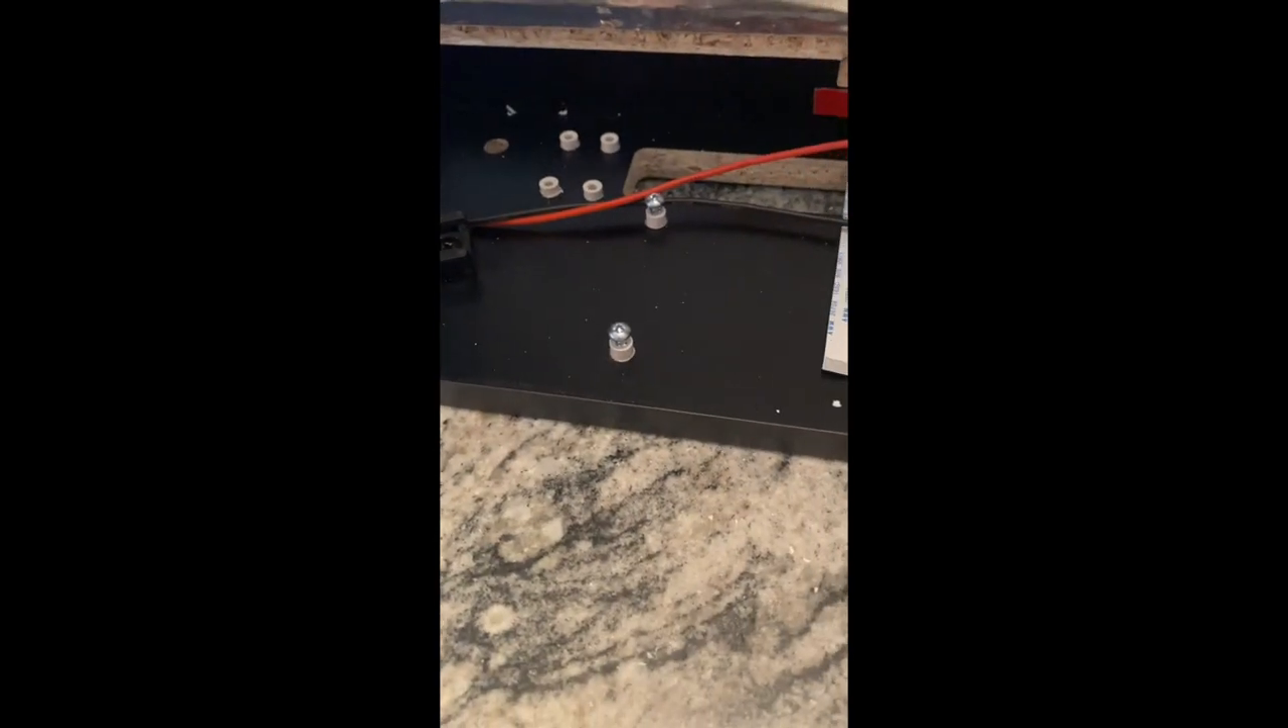Speaking of the Vibs board, here are four posts with screws in them. Just waiting to have the Vibs board attached.